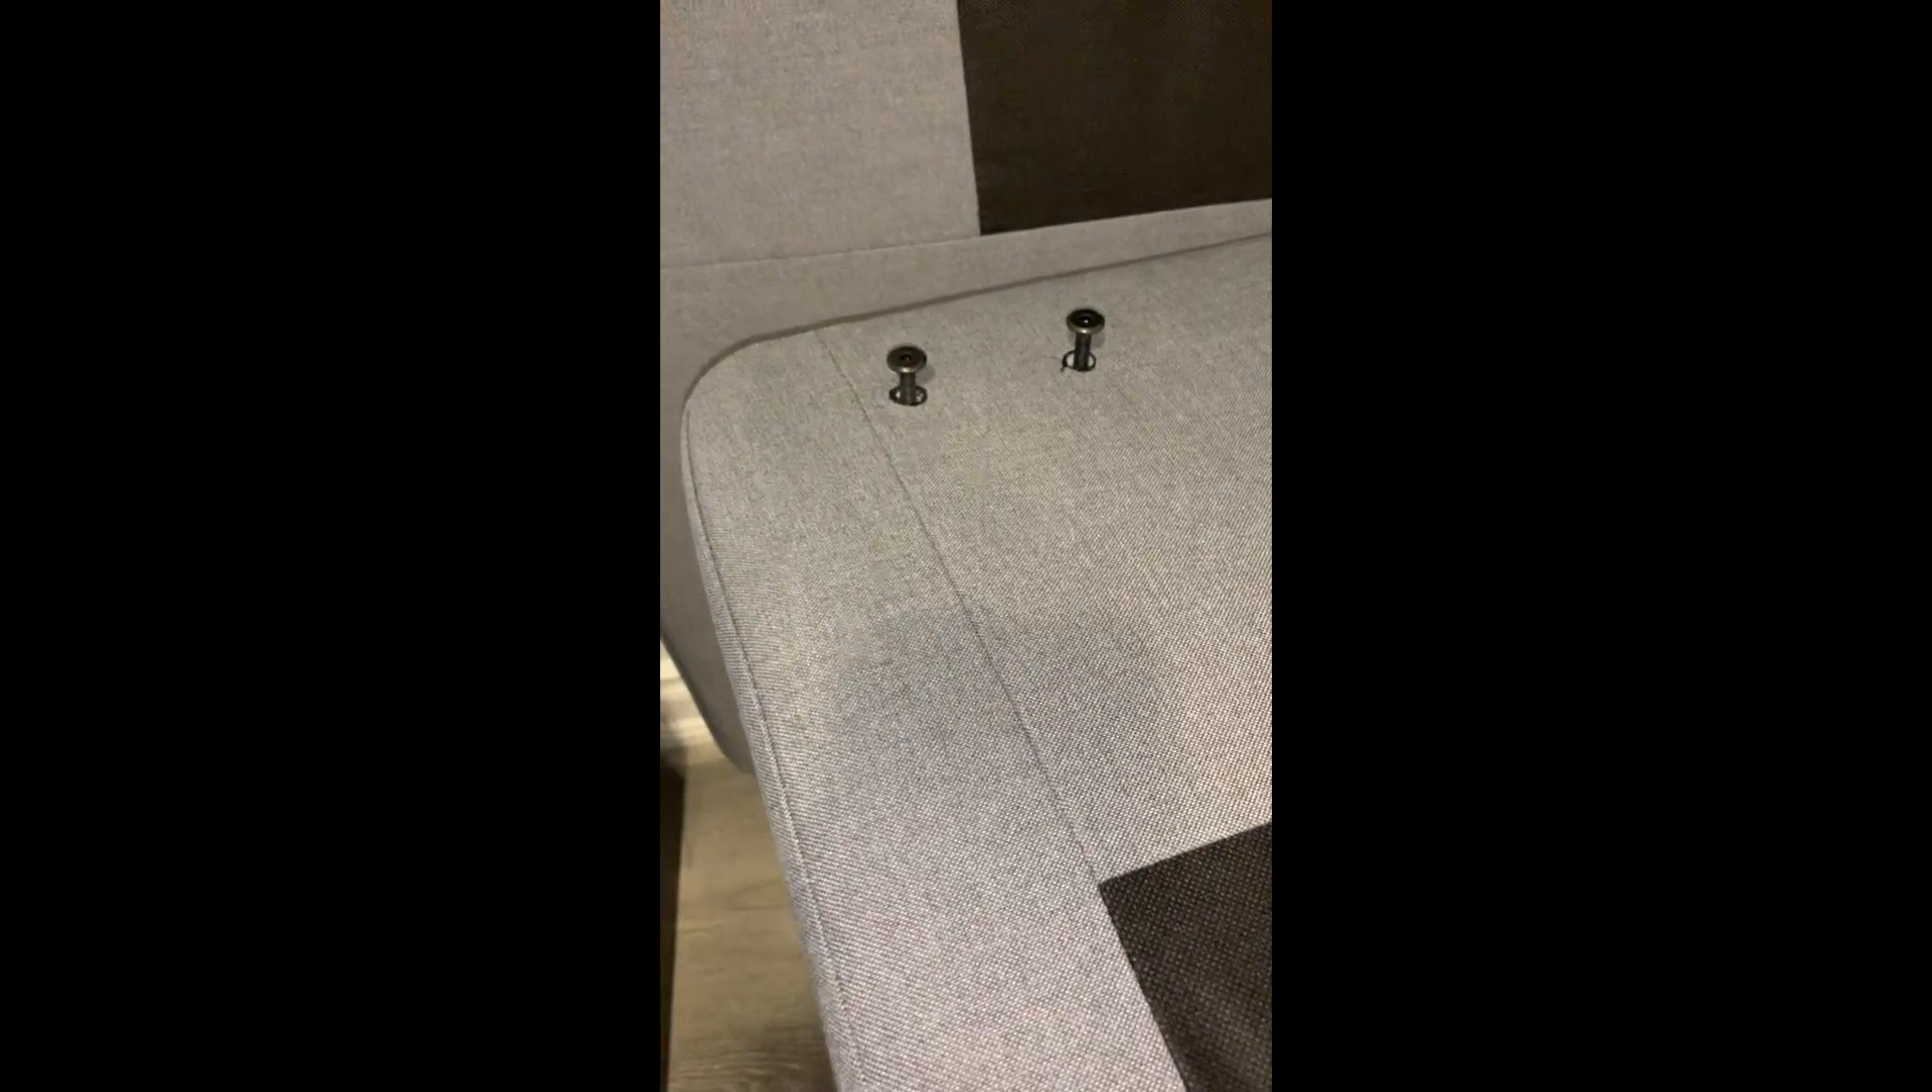Okay i have laid the bottom part of the bed on my lap like a baby and i have pre put the screws in with my fingers and now i'm going to use the power drill to drill it in.